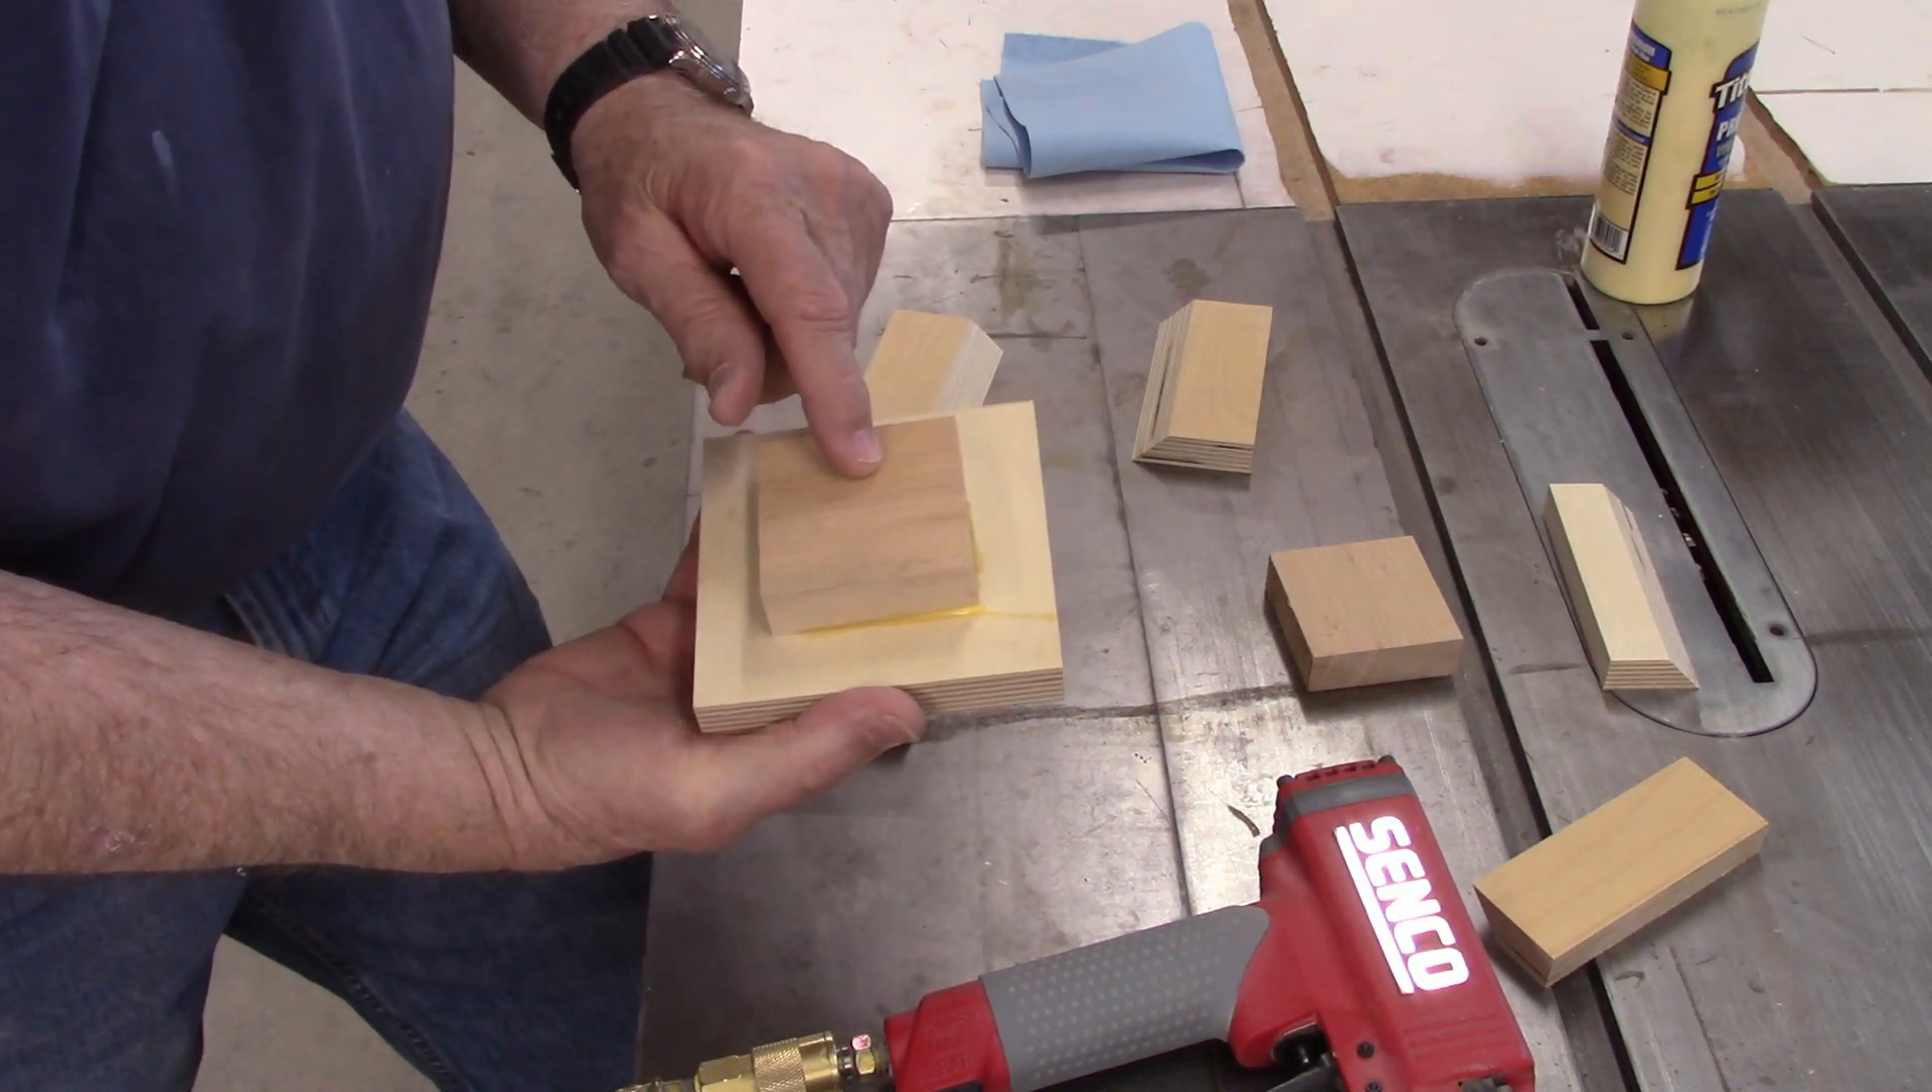We've got our four and a half inch piece with our block on the back.